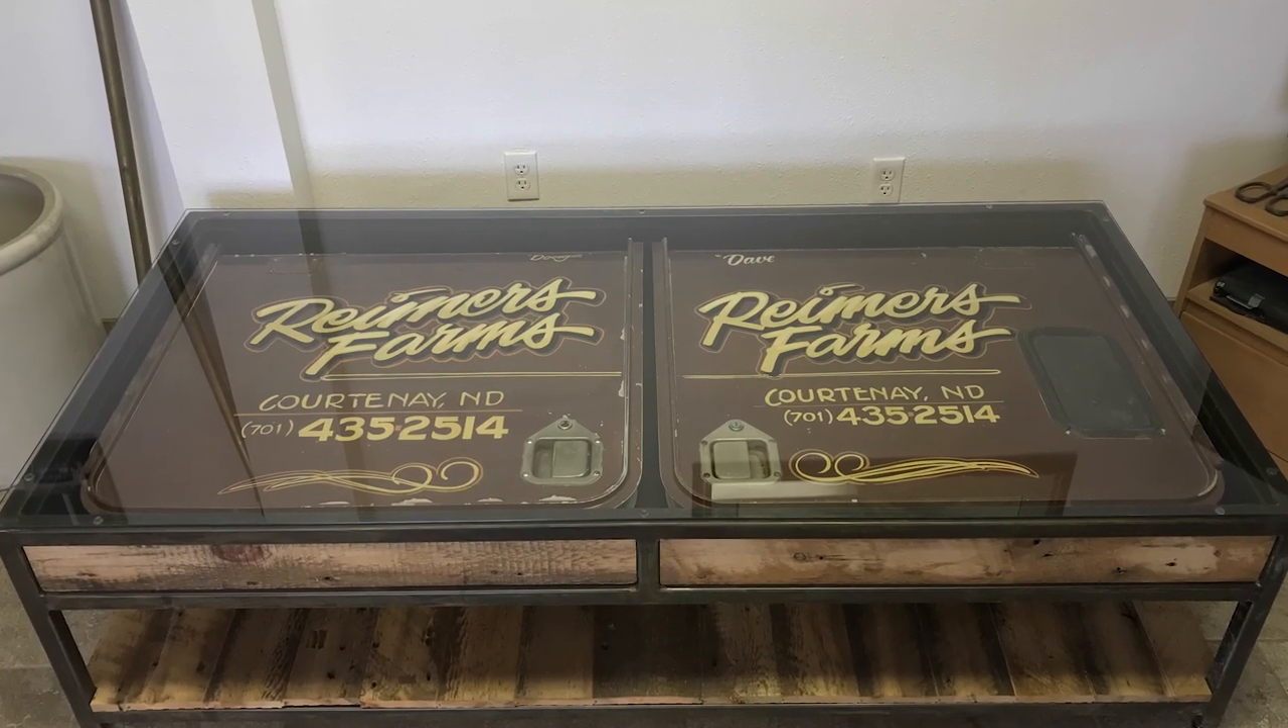I had a piece of glass cut for the top and then inset the doors here and I absolutely love how this thing turned out.